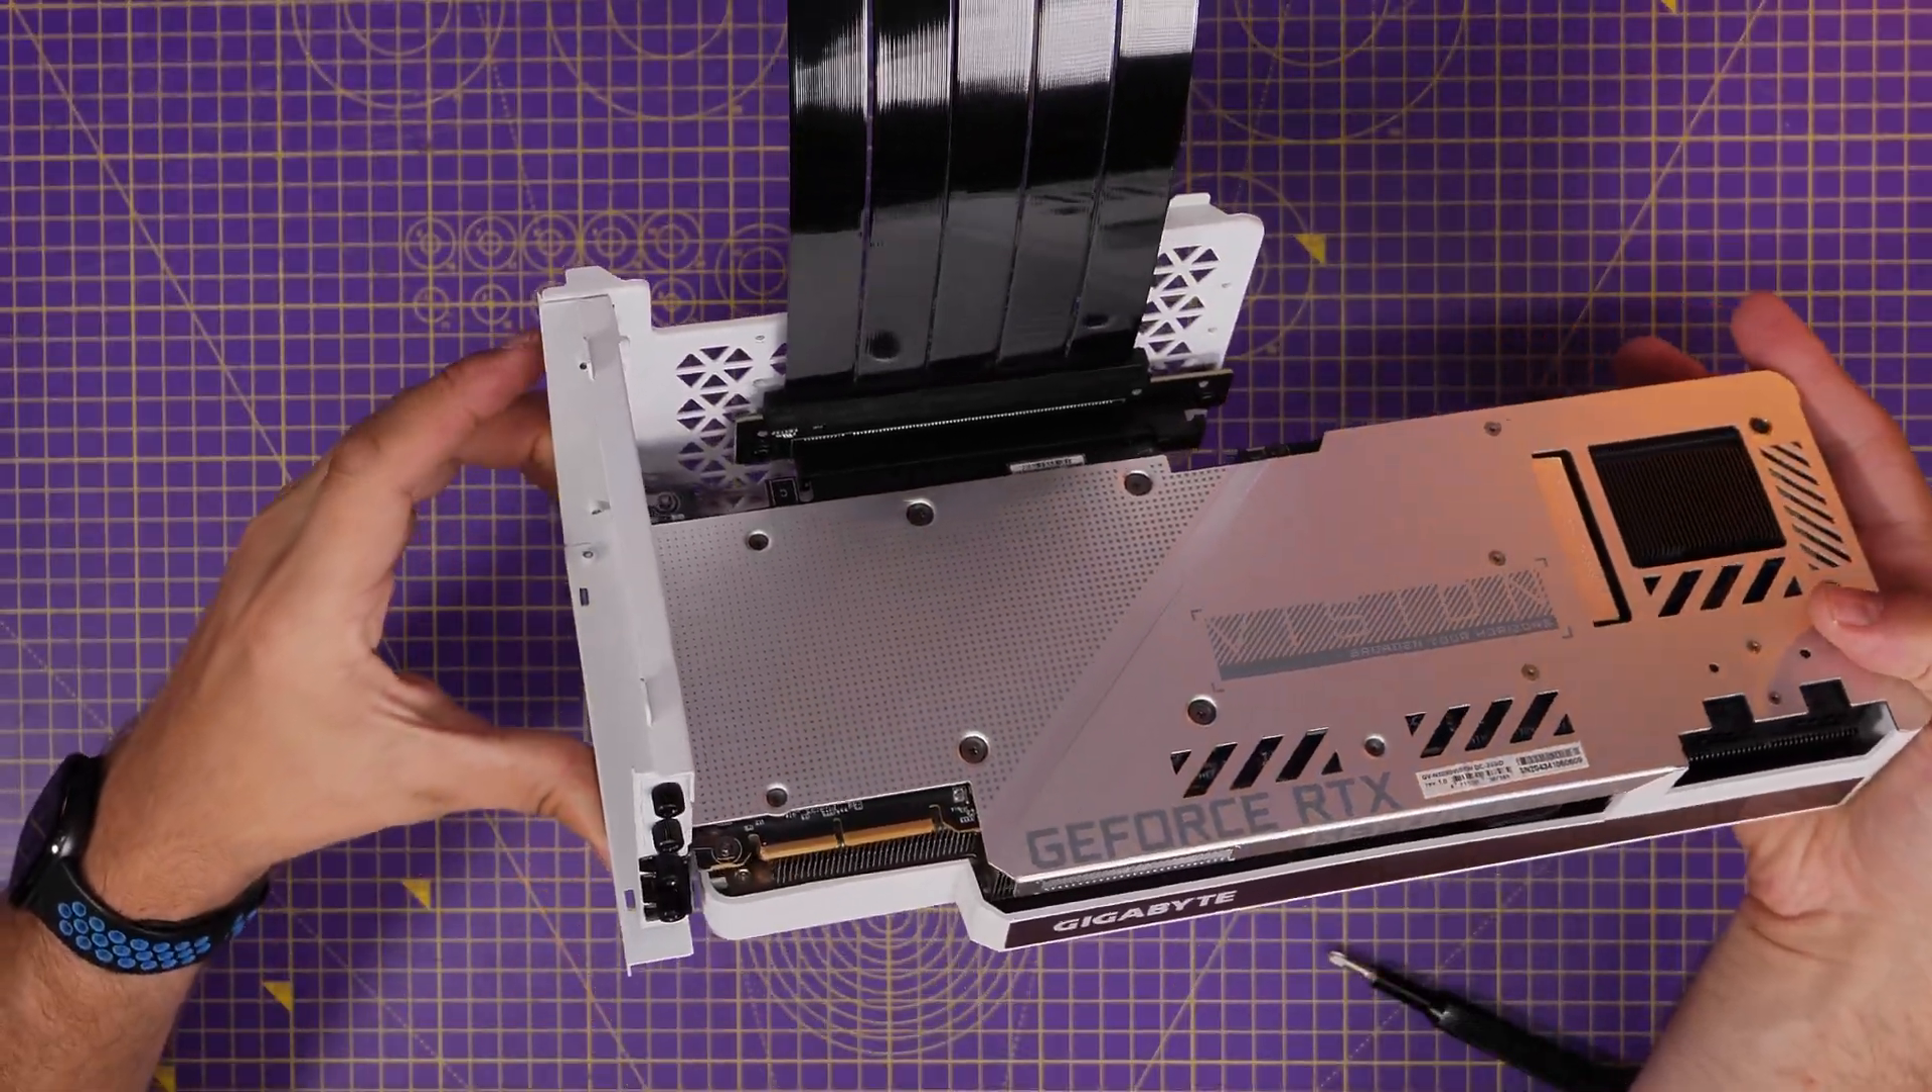And then you've got what should be the finished product in terms of the GPU mounted to the bracket and ready to go into the case.